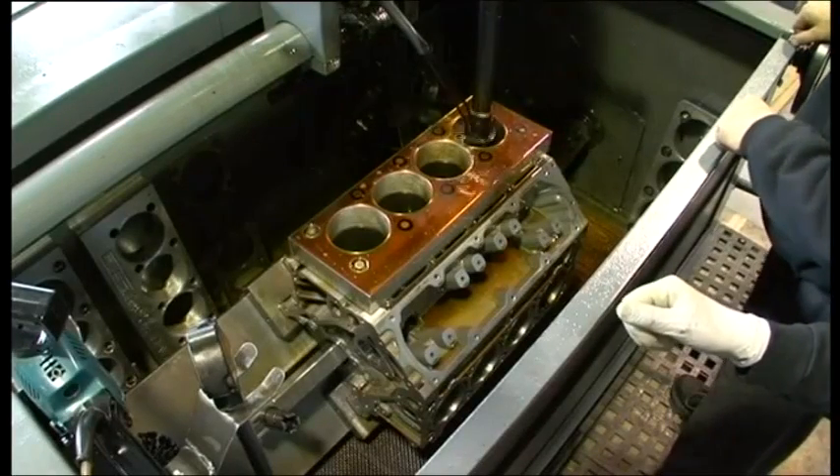You'll notice we have an aluminium torque plate fitted to the top of the decks with a head gasket that's going to be used during assembly.